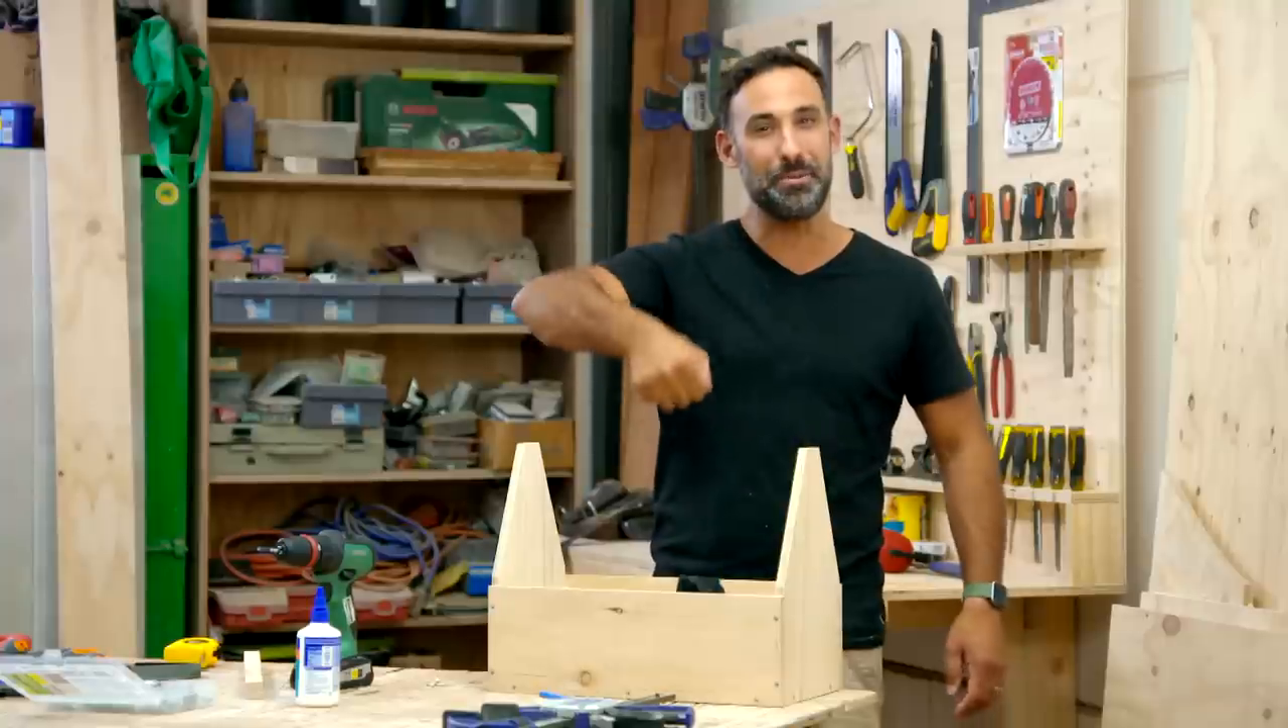This toolbox is starting to take shape, but there's one thing missing. And that's the handle.